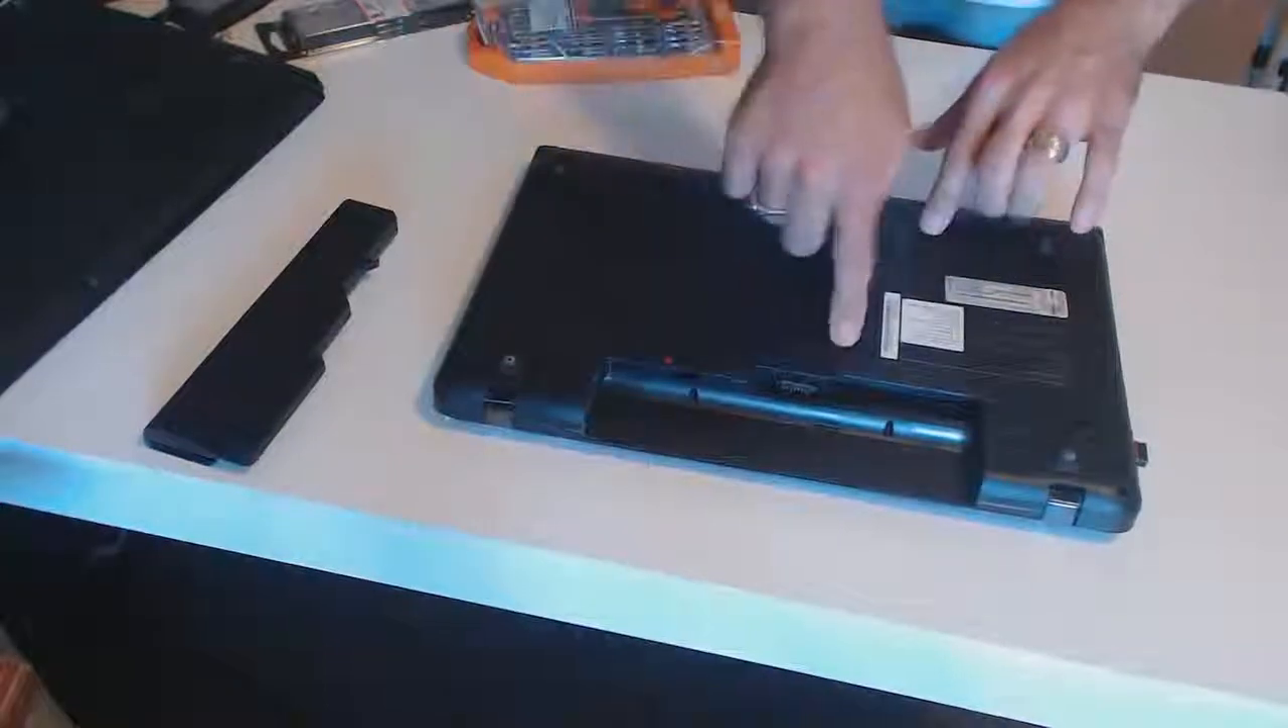So with the battery removed you're ready to go ahead and open up the case.